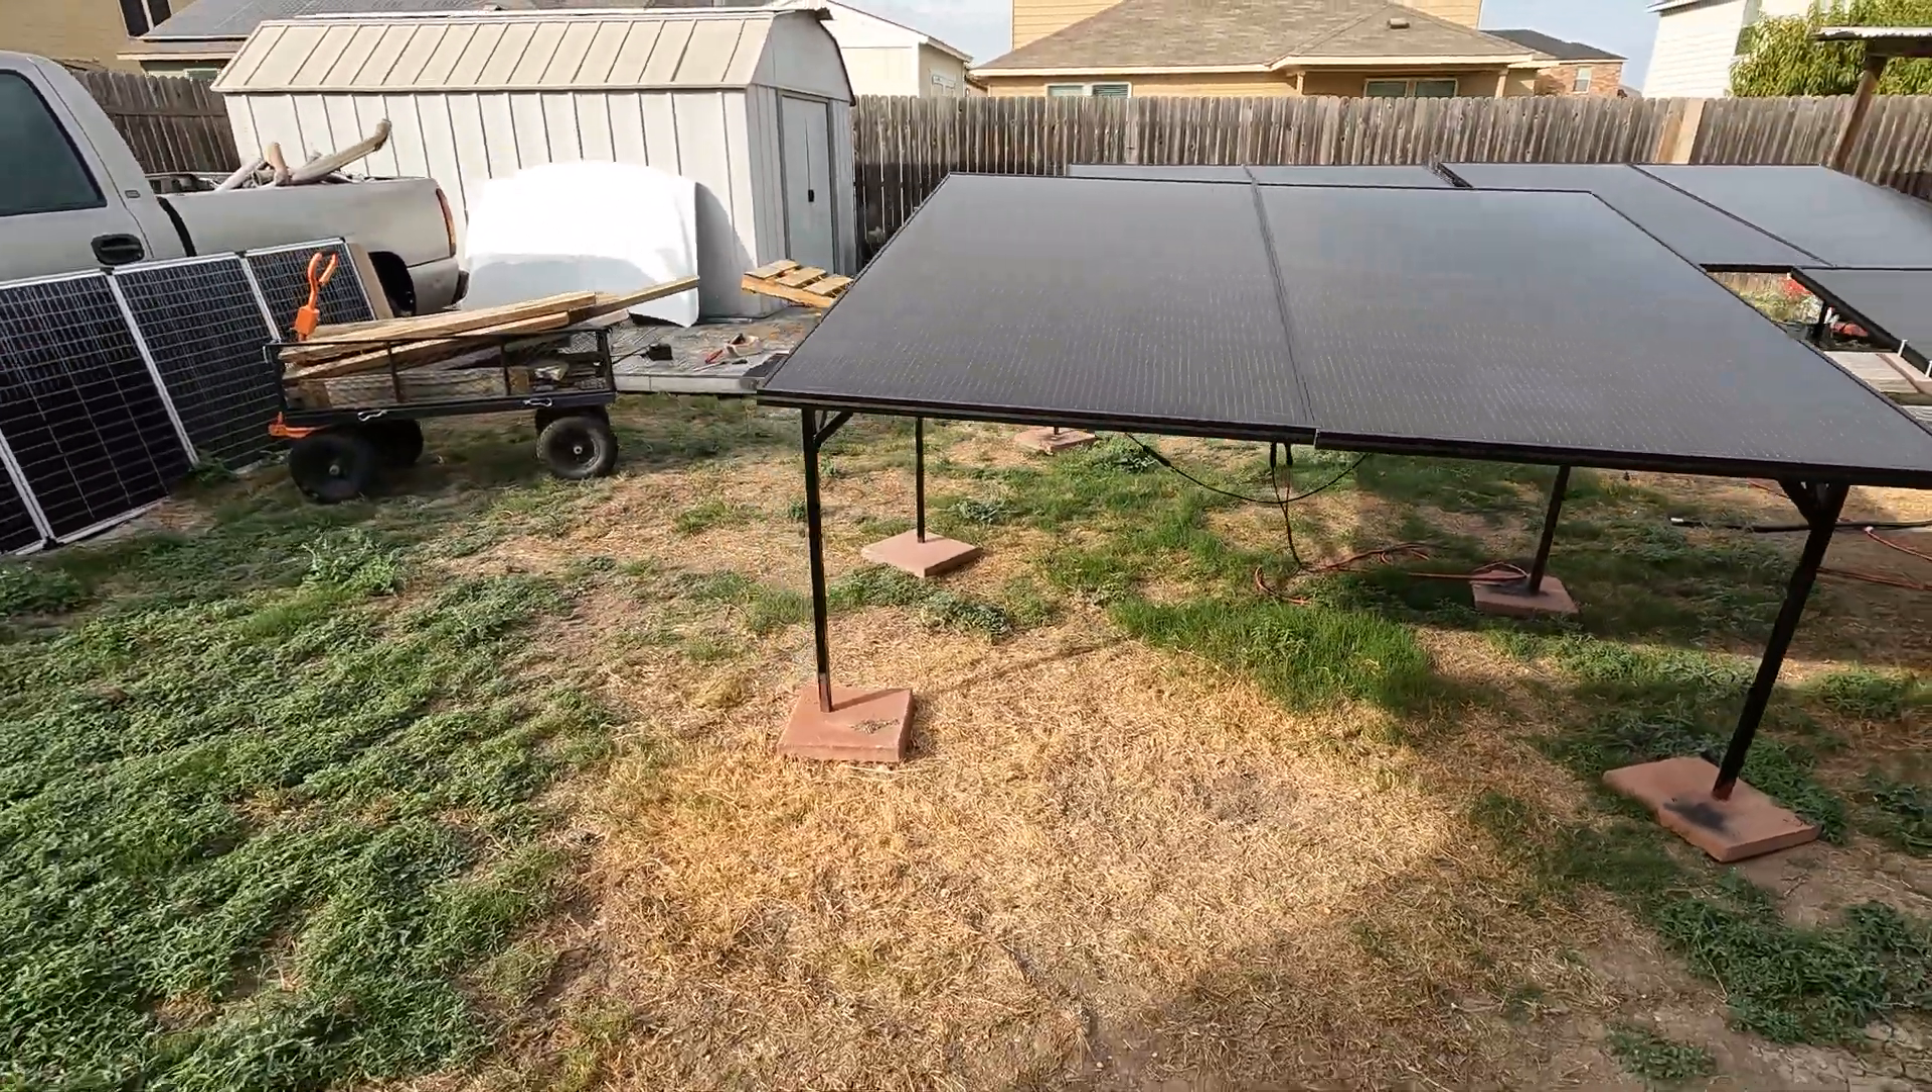Check it out we got the stand completely done.